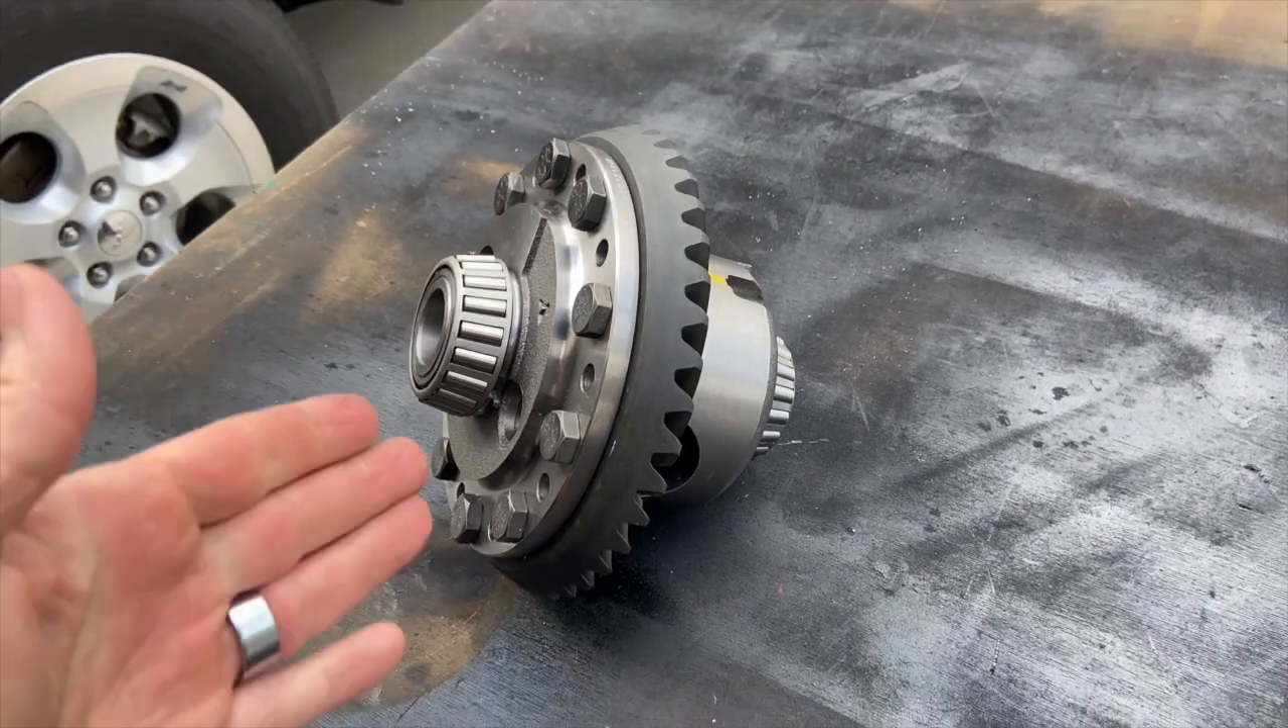So with that you've got yourself a carrier unit assembled and ready to install in your jeep.